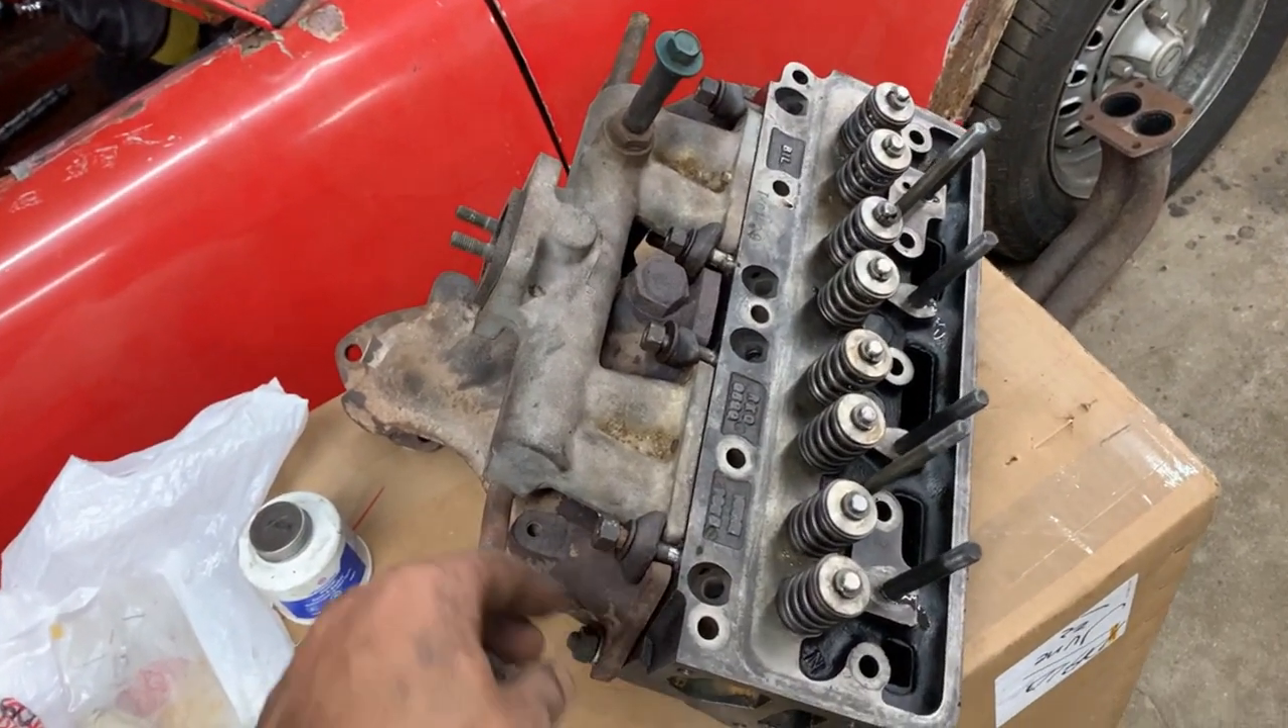I just put together the manifolds here so I don't lose the hardware.